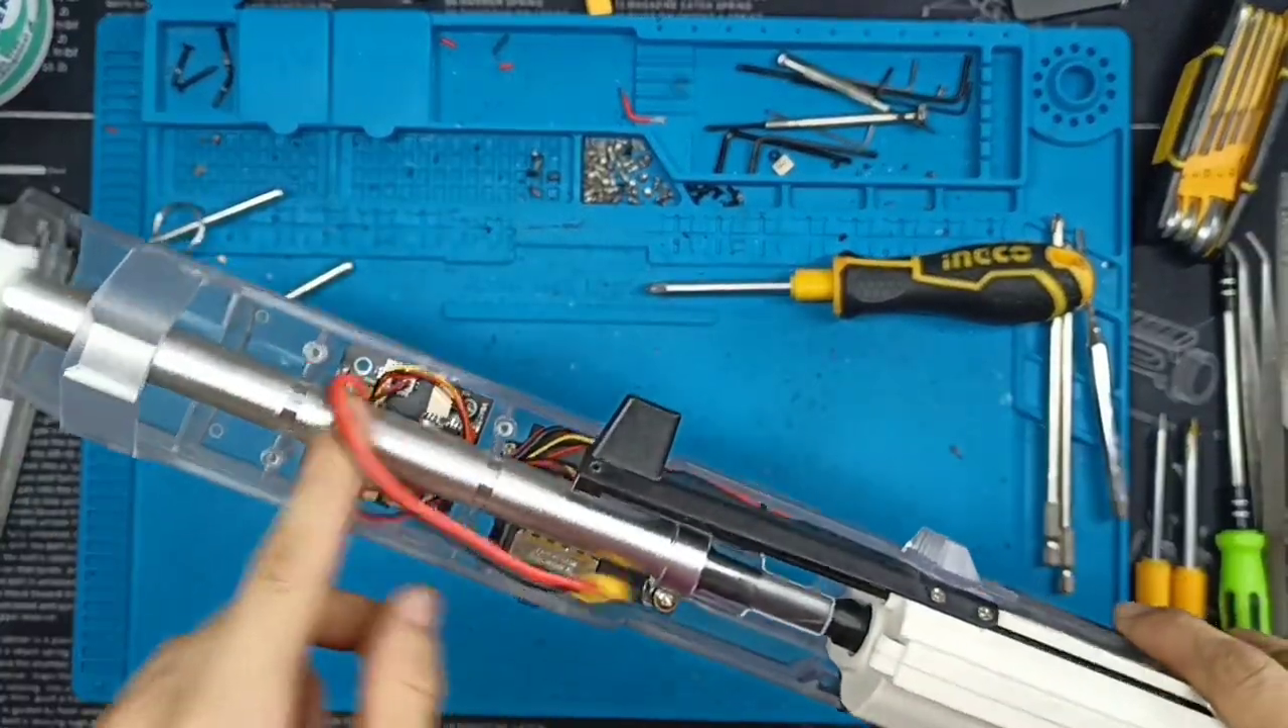Now, you will be able to see the barrel exposed right now.